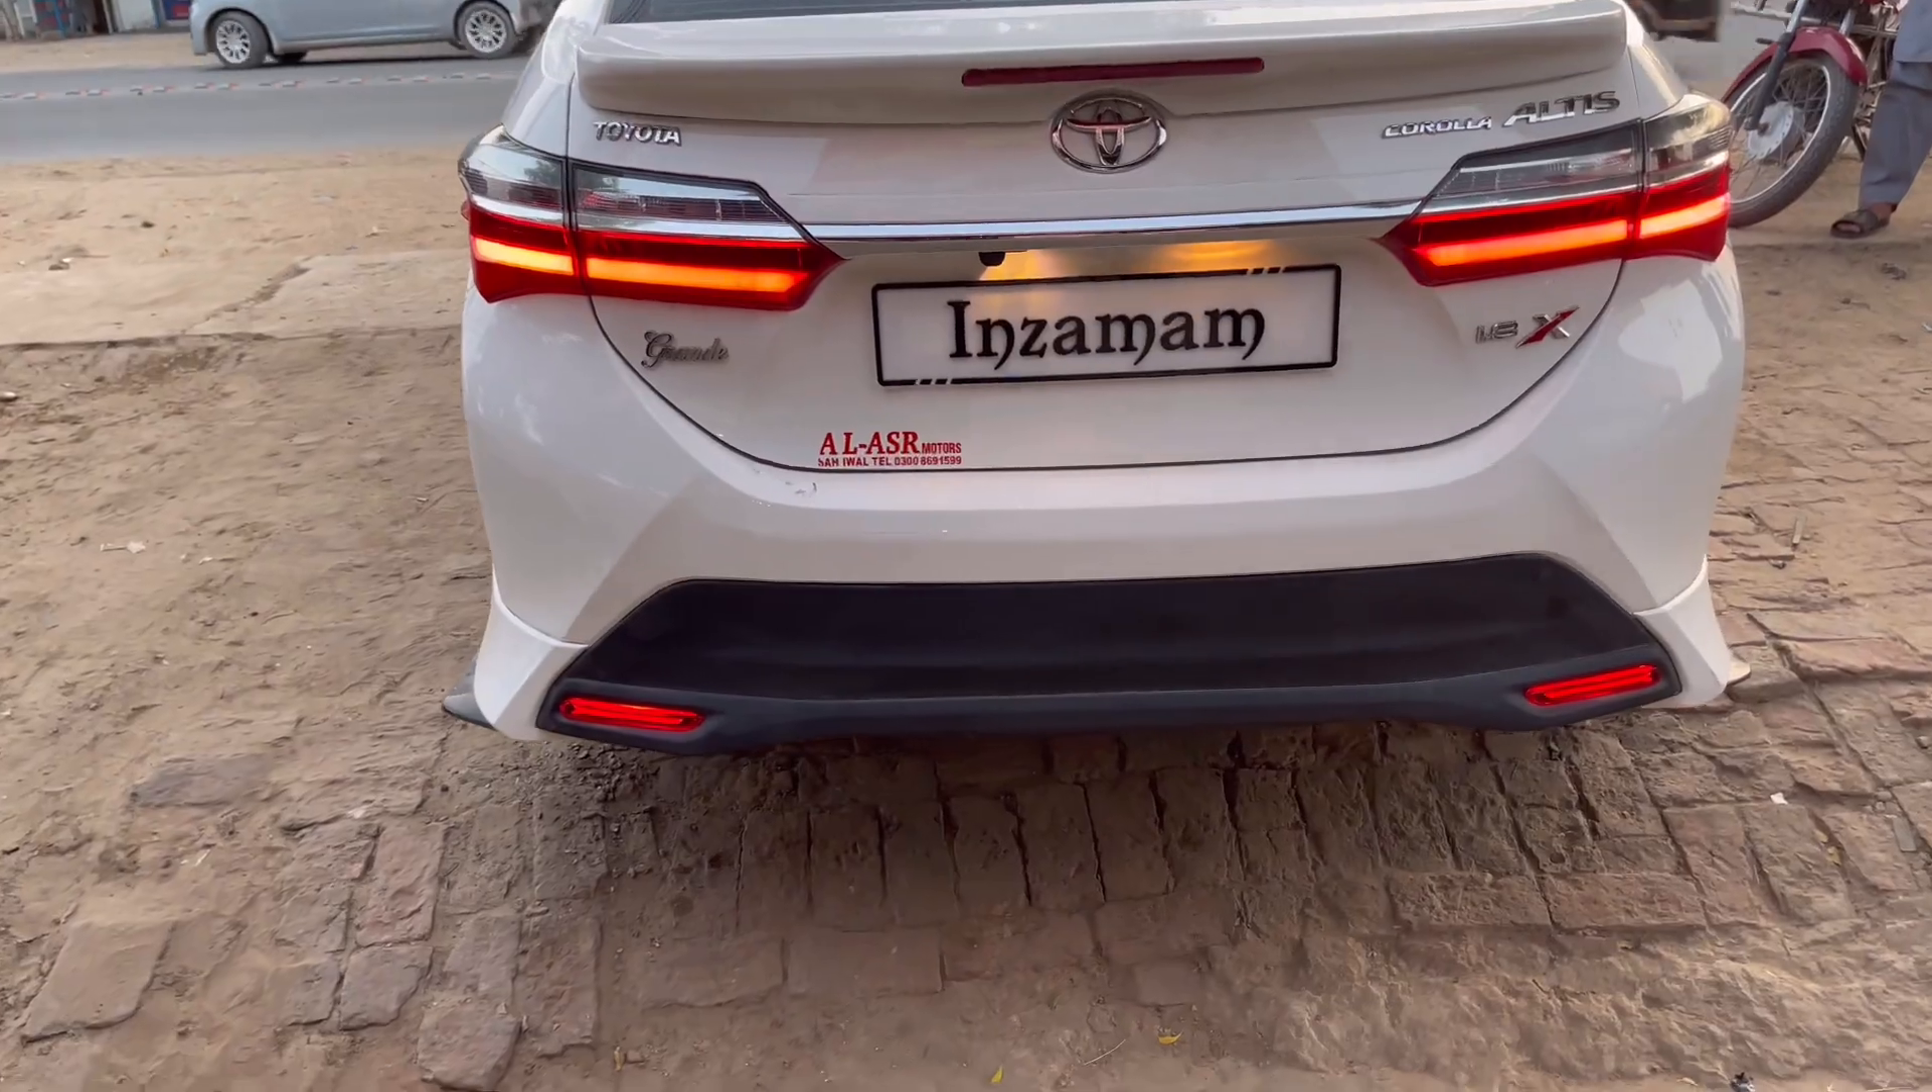فائنلی ریفلیکٹر ہمارے انسٹال ہو گئے ہیں۔